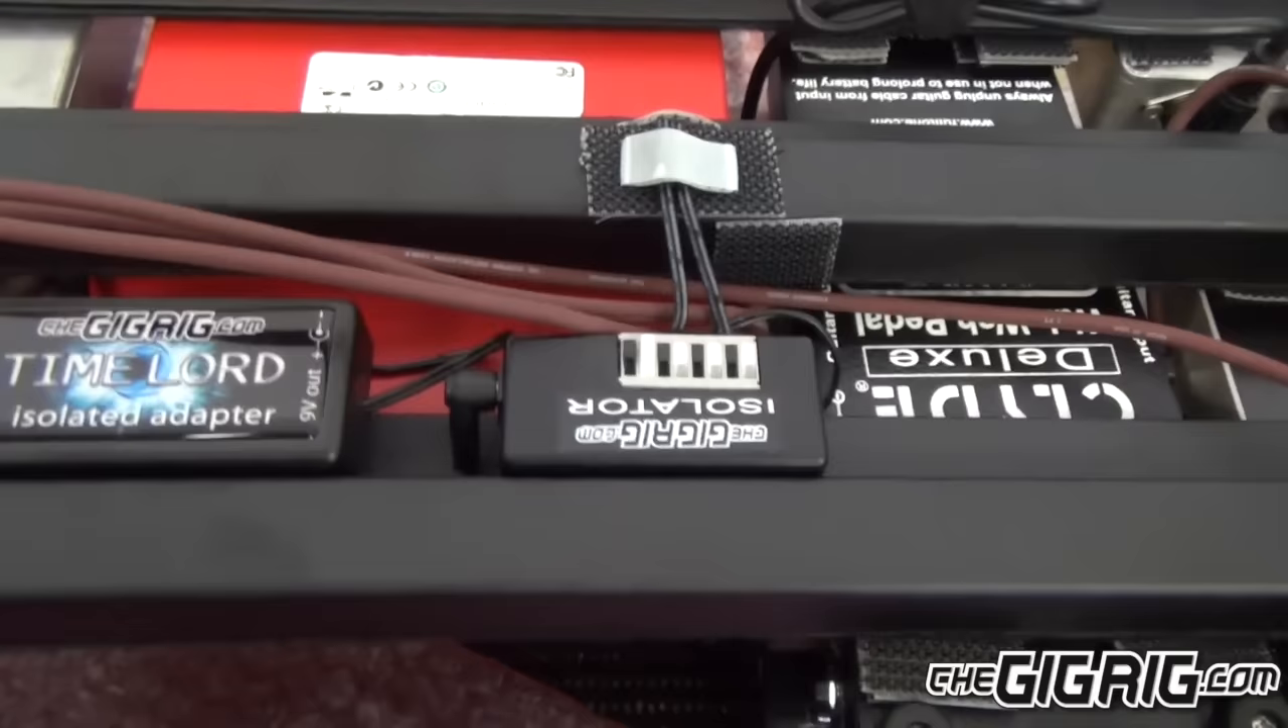And you'll see I've also got the power here sort of hooked up already.